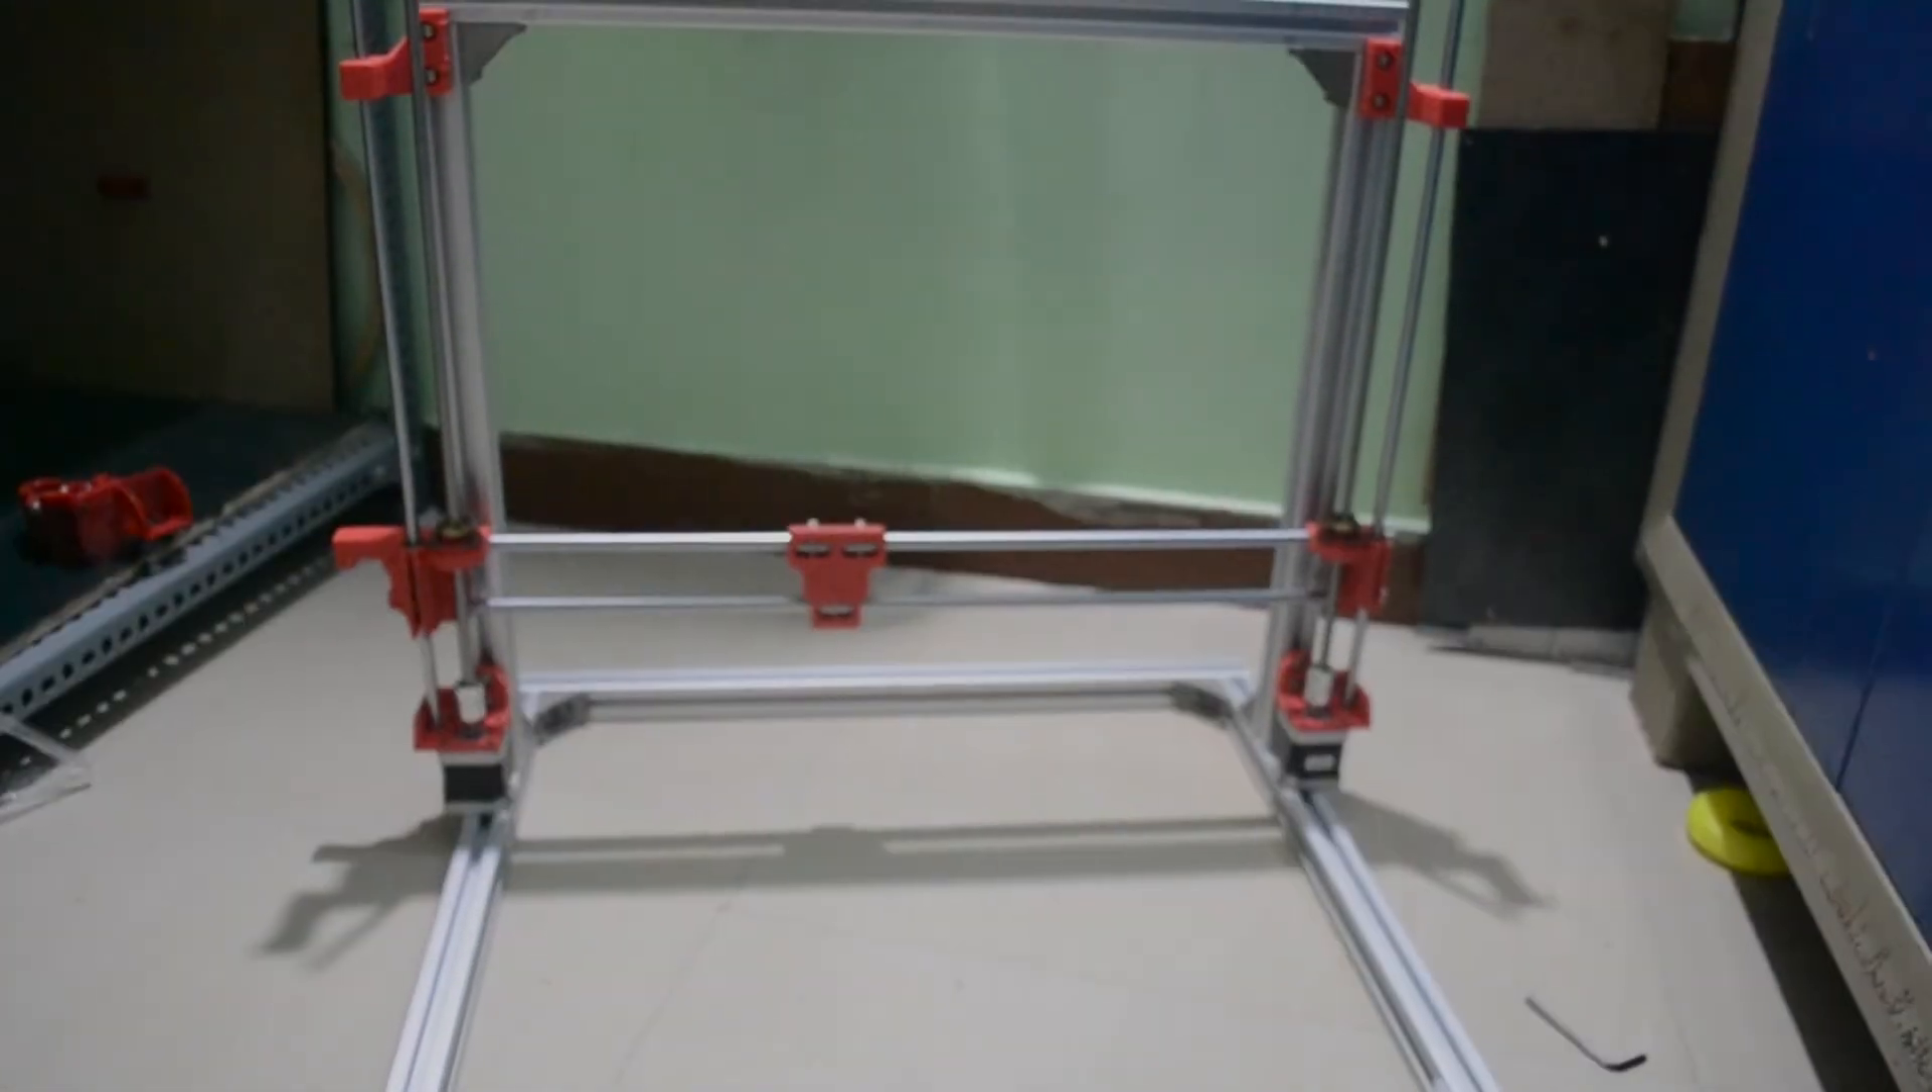So now X and Z axis are ready and it is placed on frame.